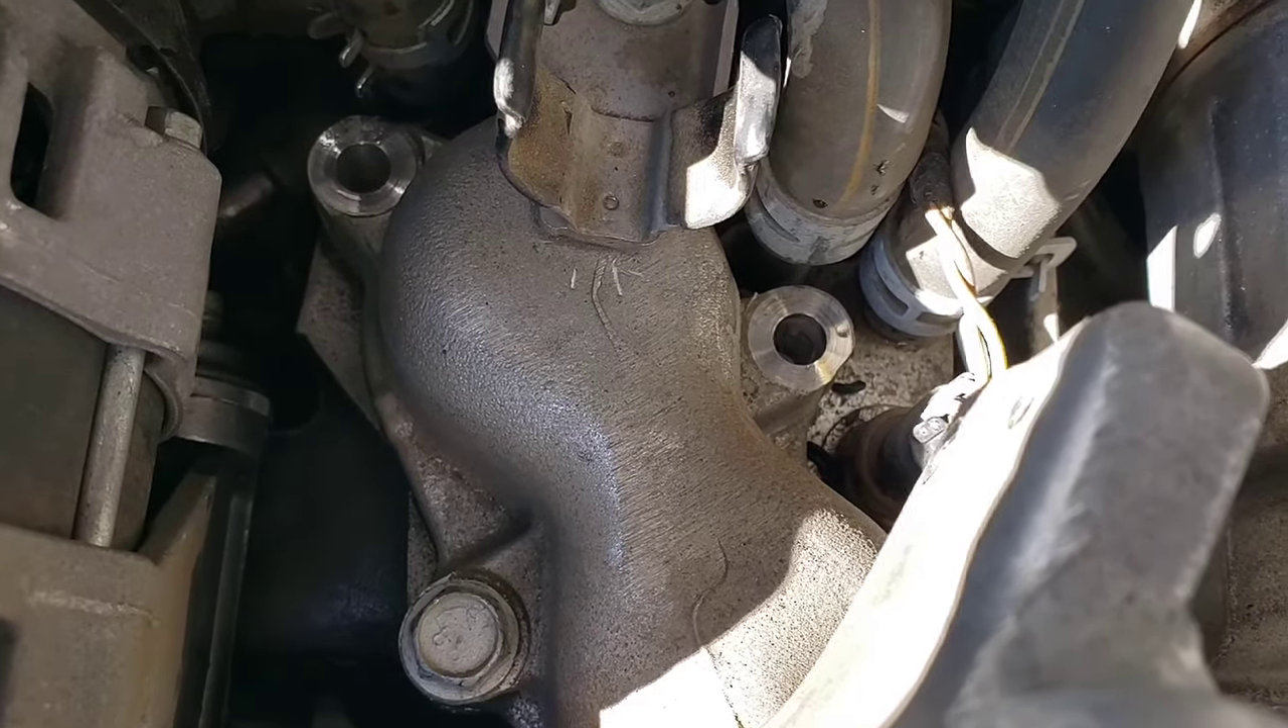Okay, guys, you can see the two back bolts that I undid right there and right there.